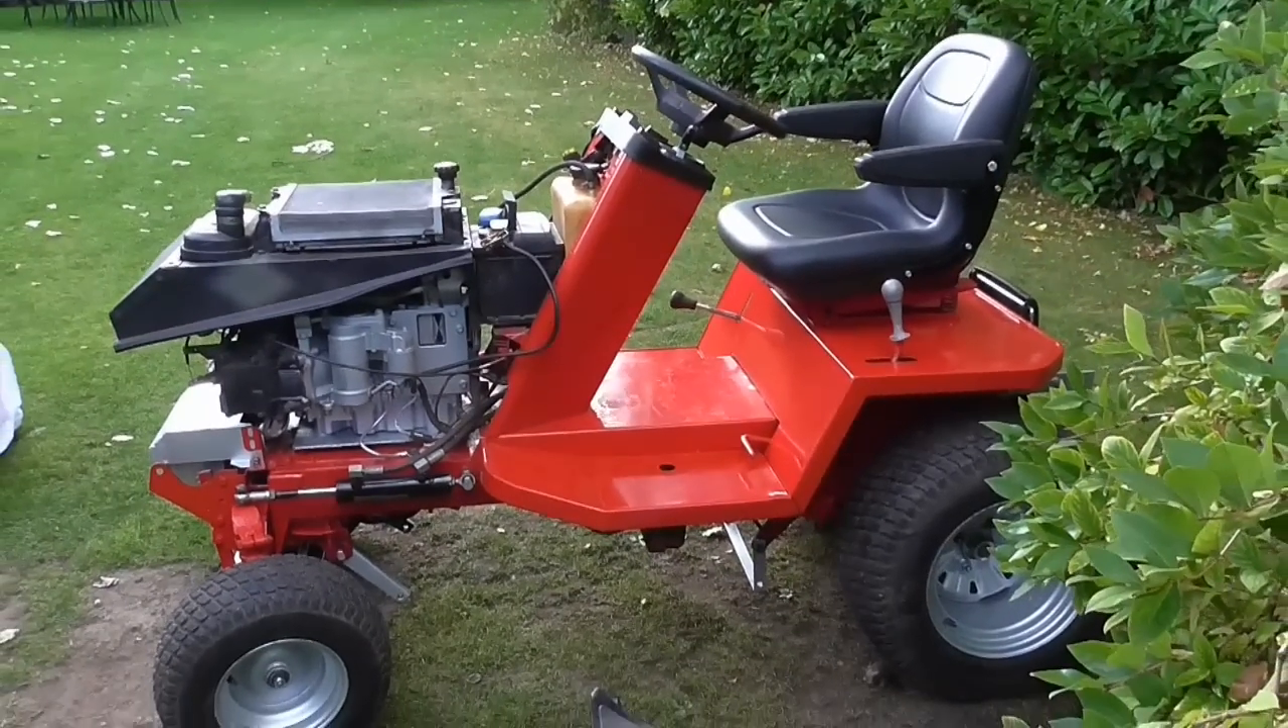So all we'll have to do now is put the bonnet on and then we'll take it for a spin.